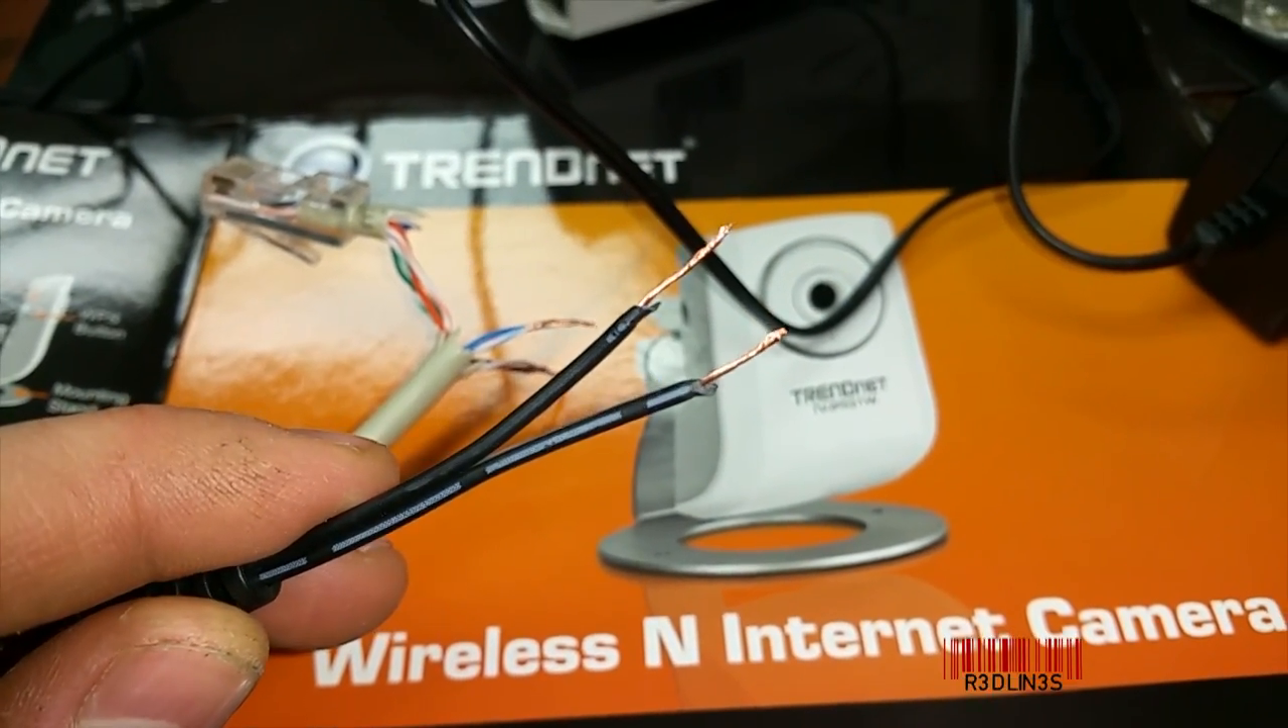I've hacked off the end of the power cord.